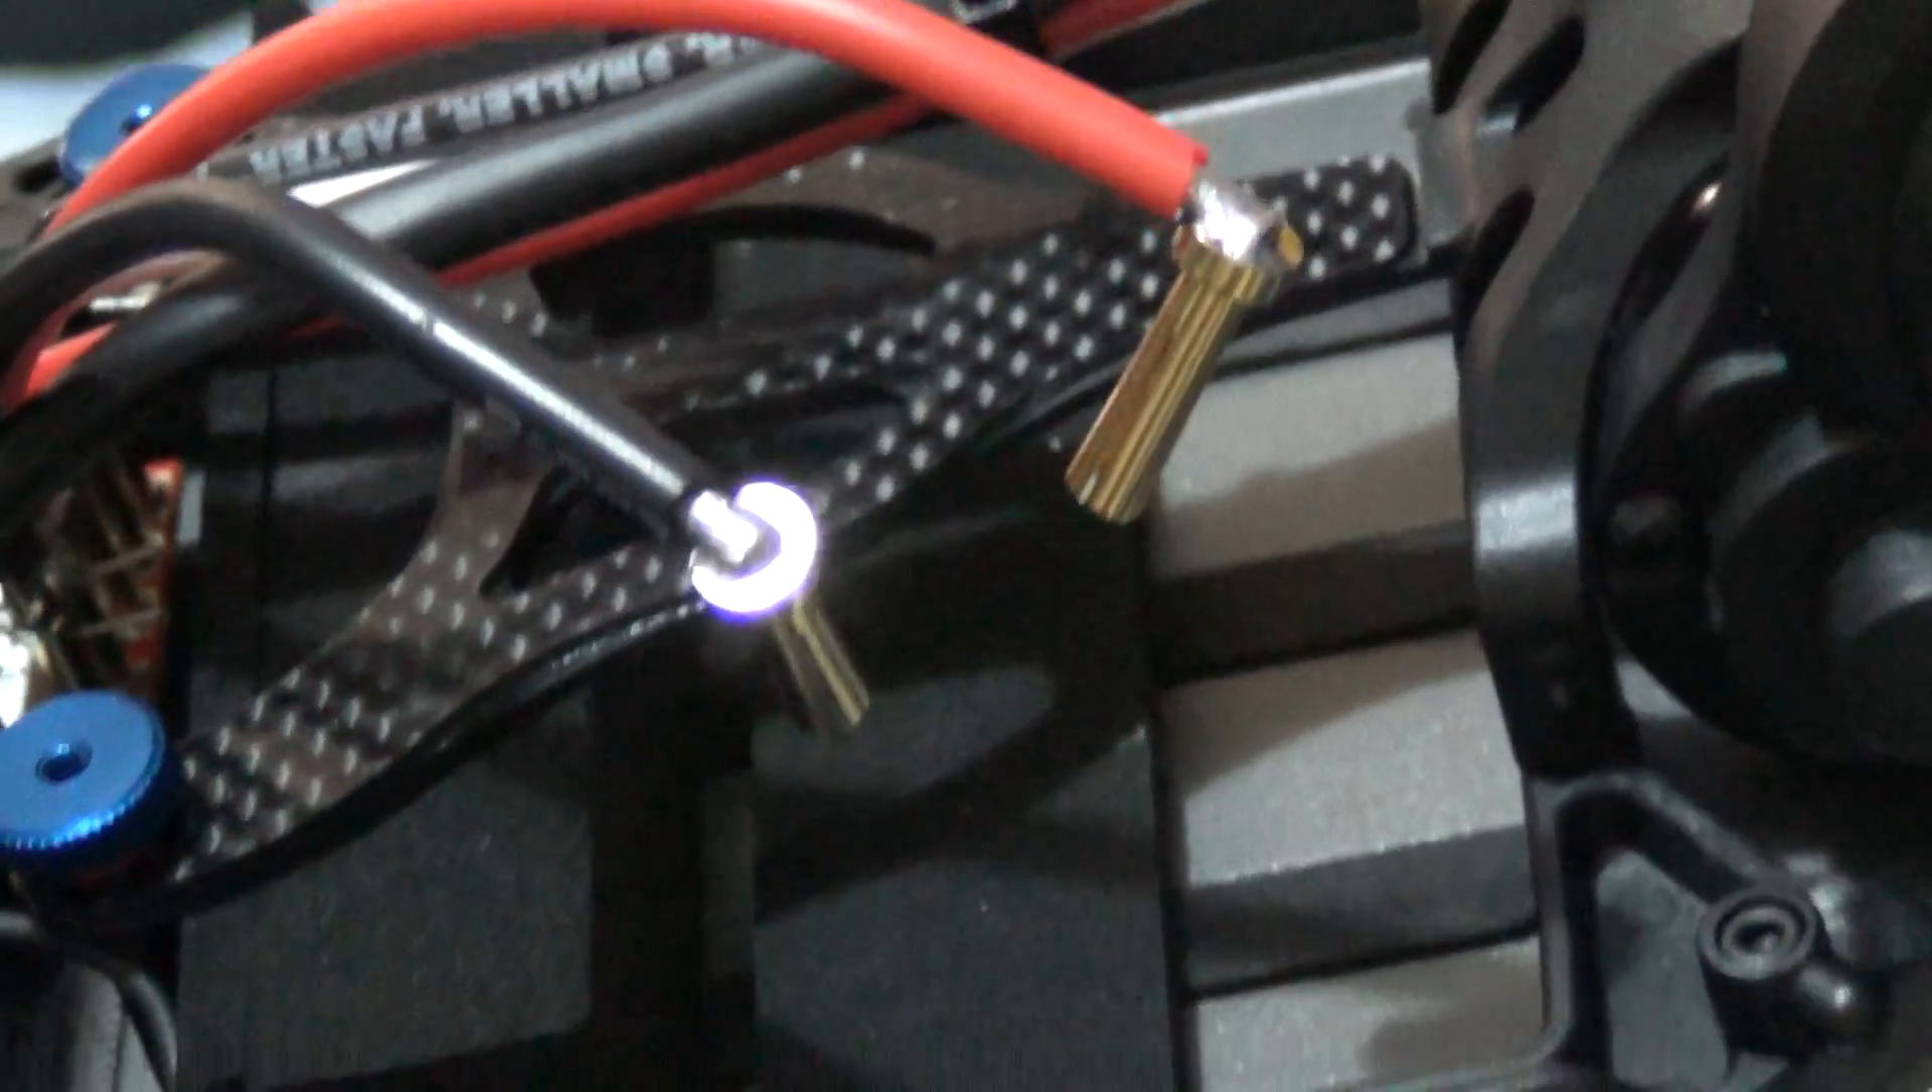And also as you can see I have put in the carbon fibre battery strap.